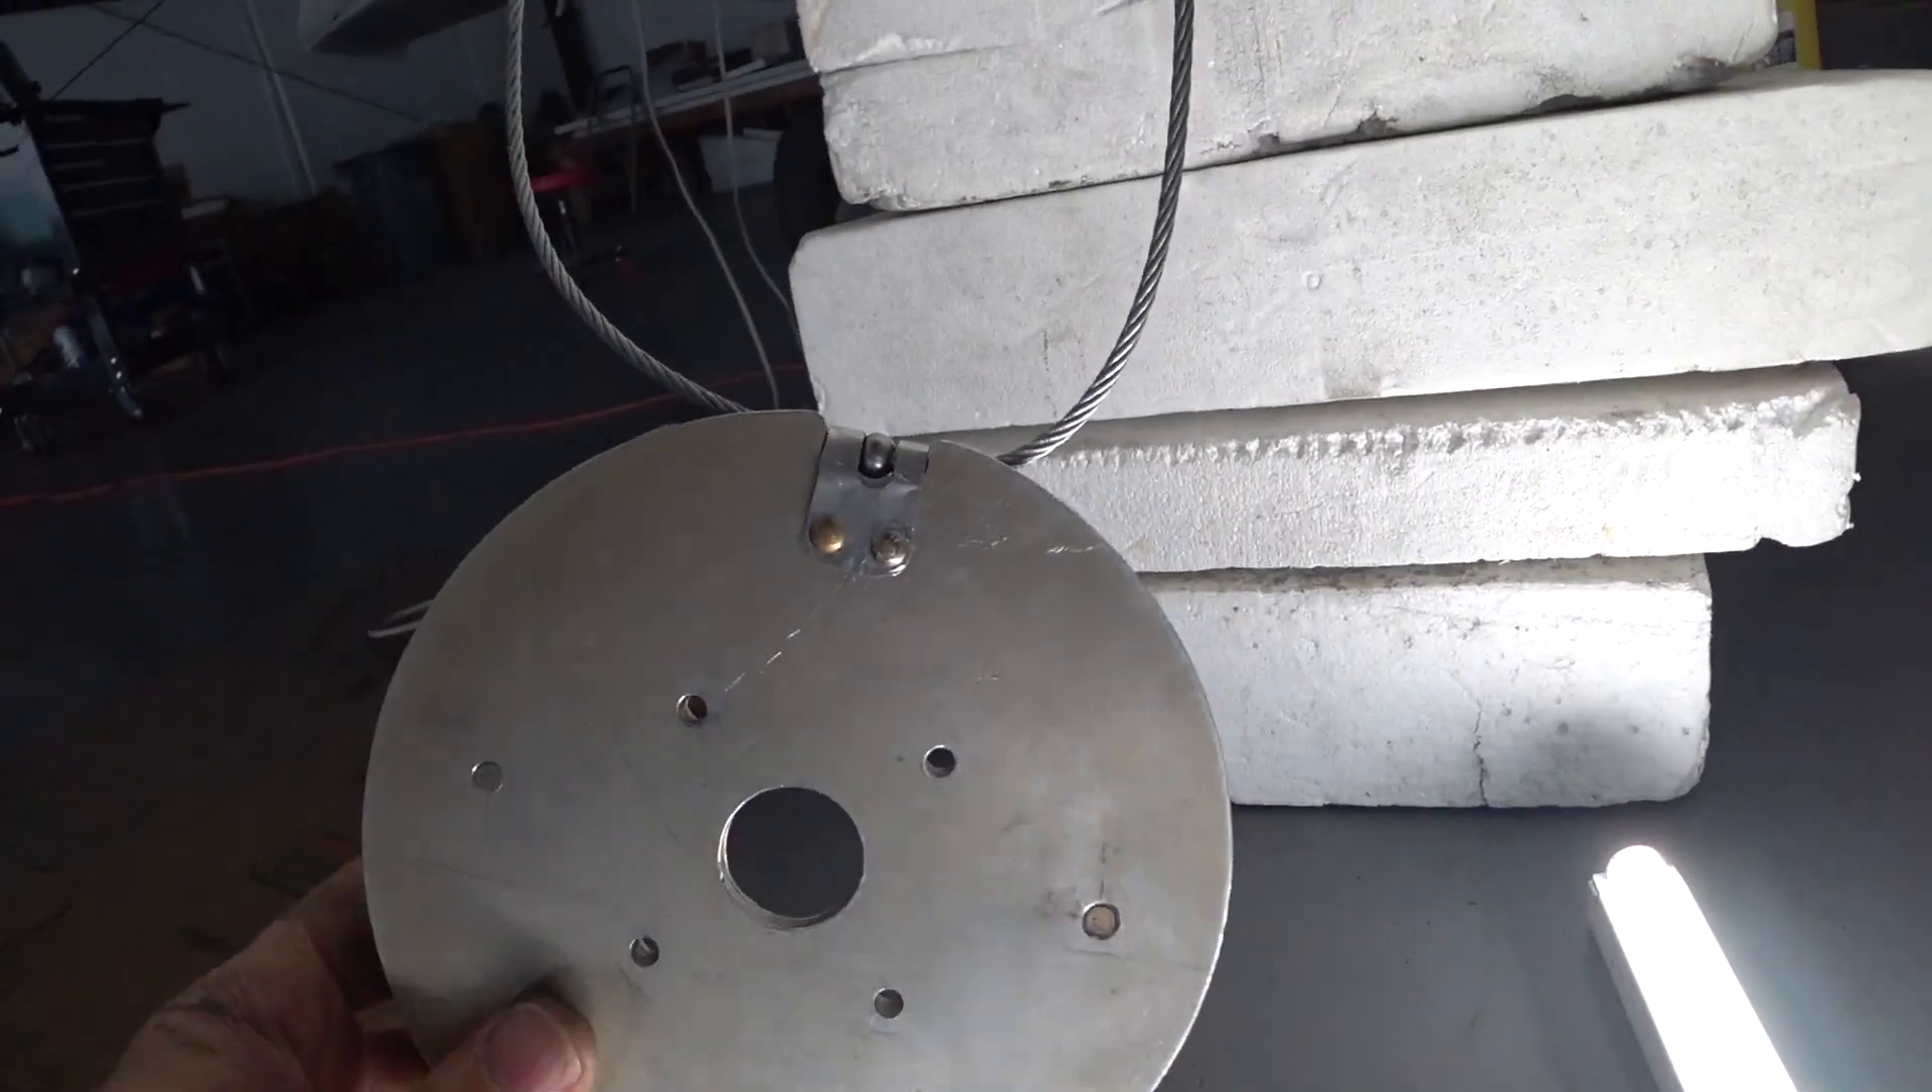So here I've gone and put the rivets here in that little retaining clip.